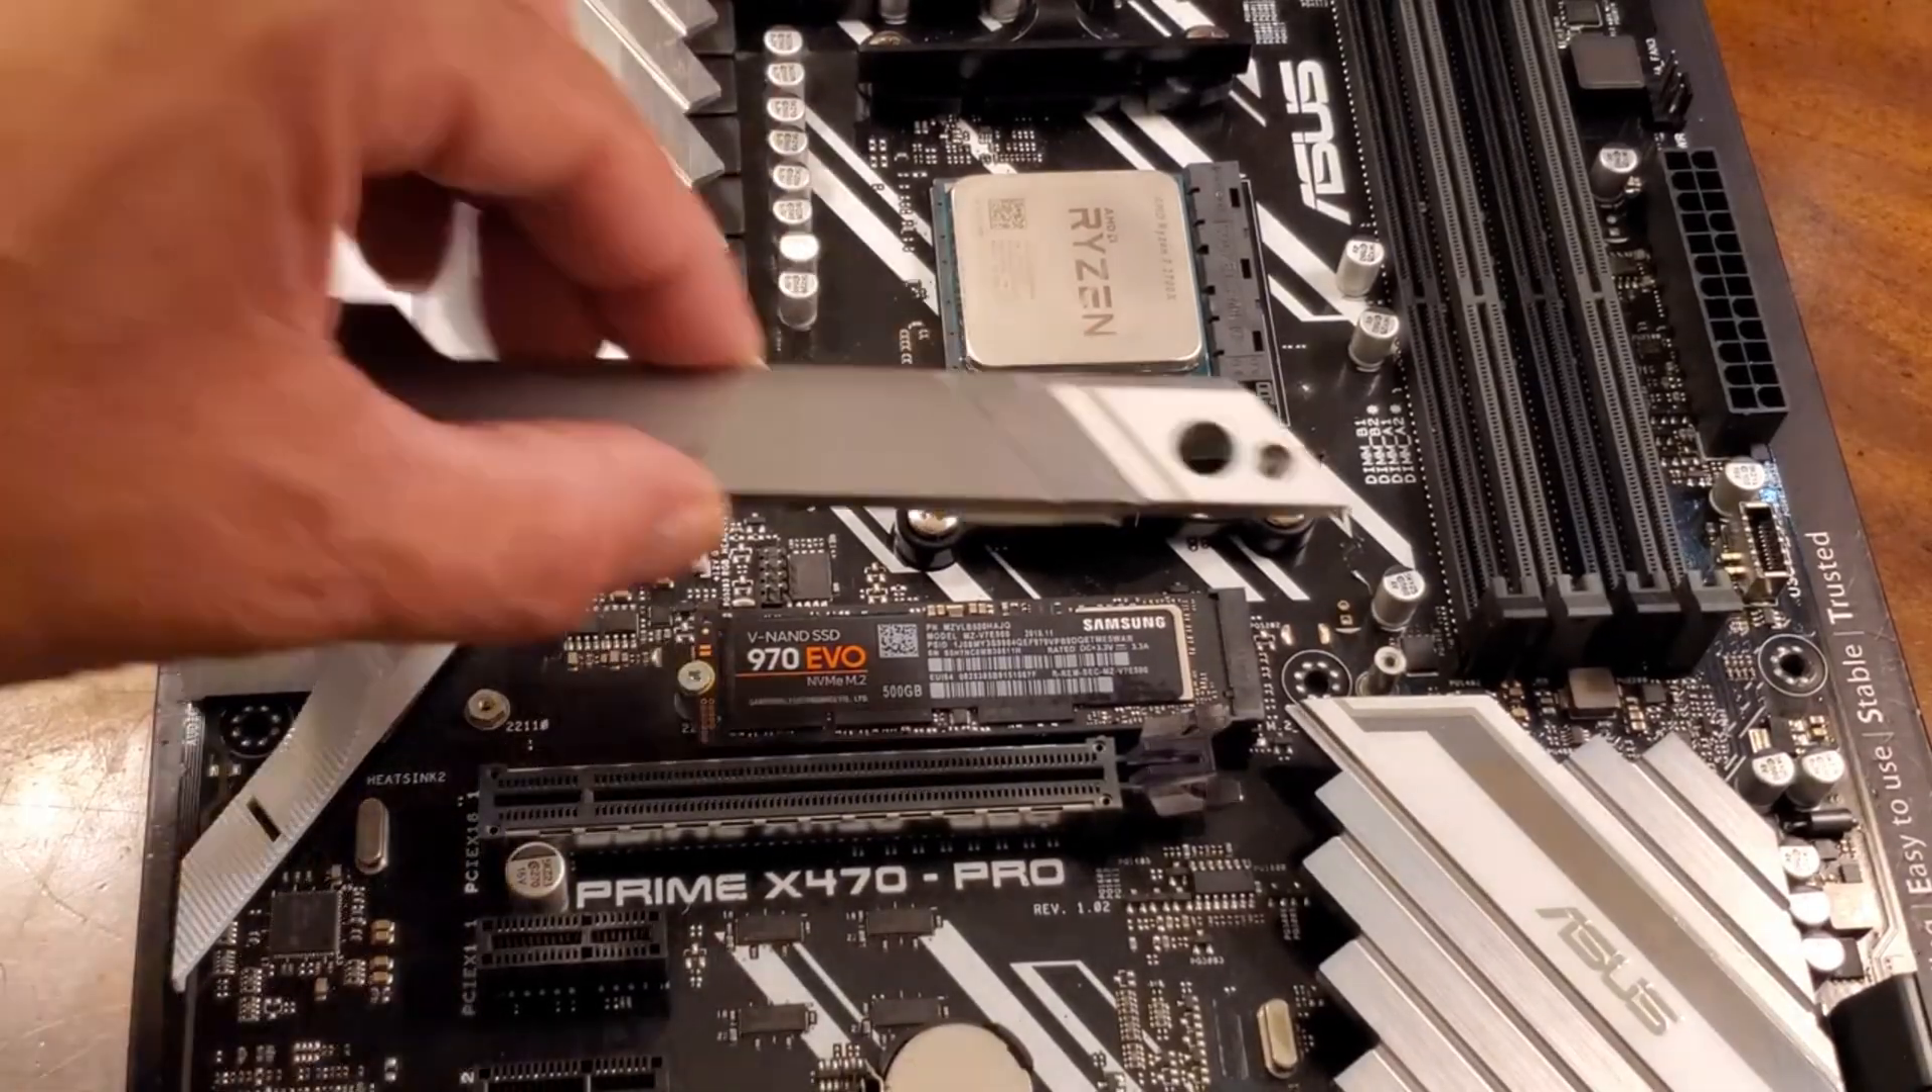A few turns, make sure it's snug, but do not over tighten, and just like that, our NVMe drive is installed.